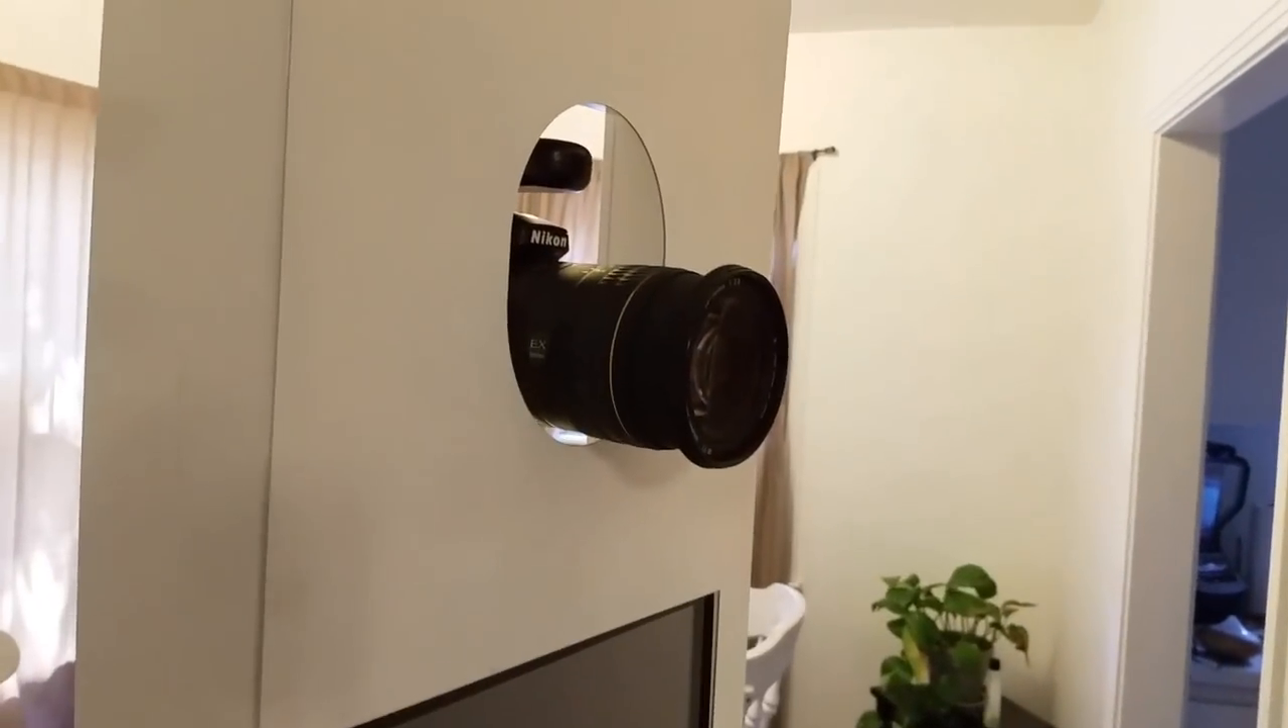You can see that it sticks out a good amount.